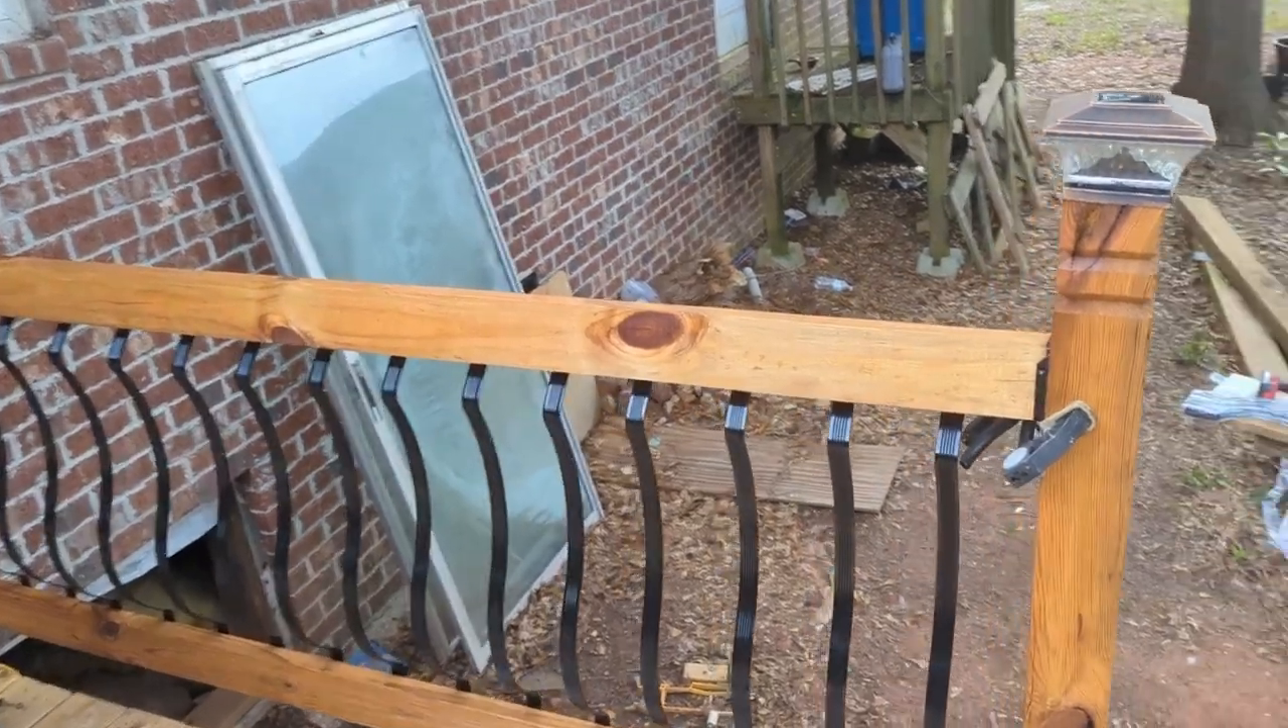Okay so I have started putting the rails together.